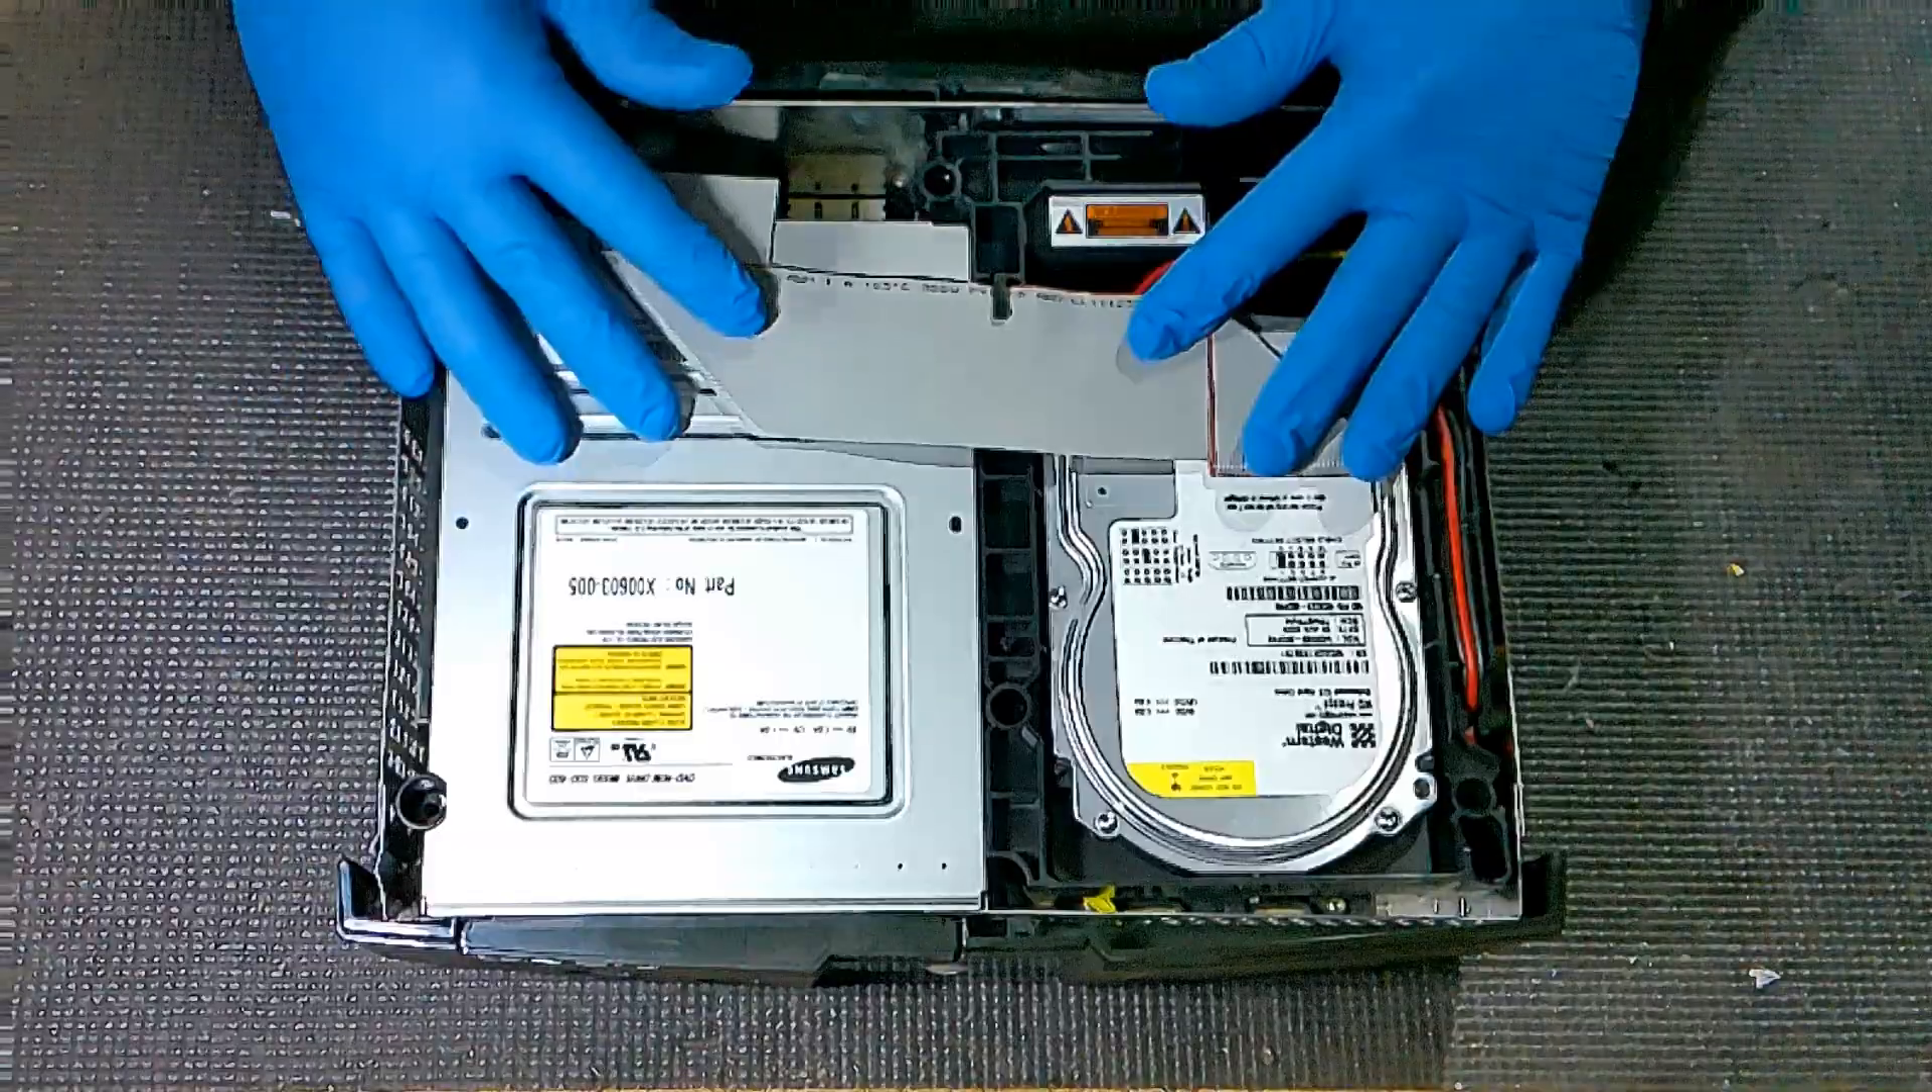Okay, so now we've got our console exposed.